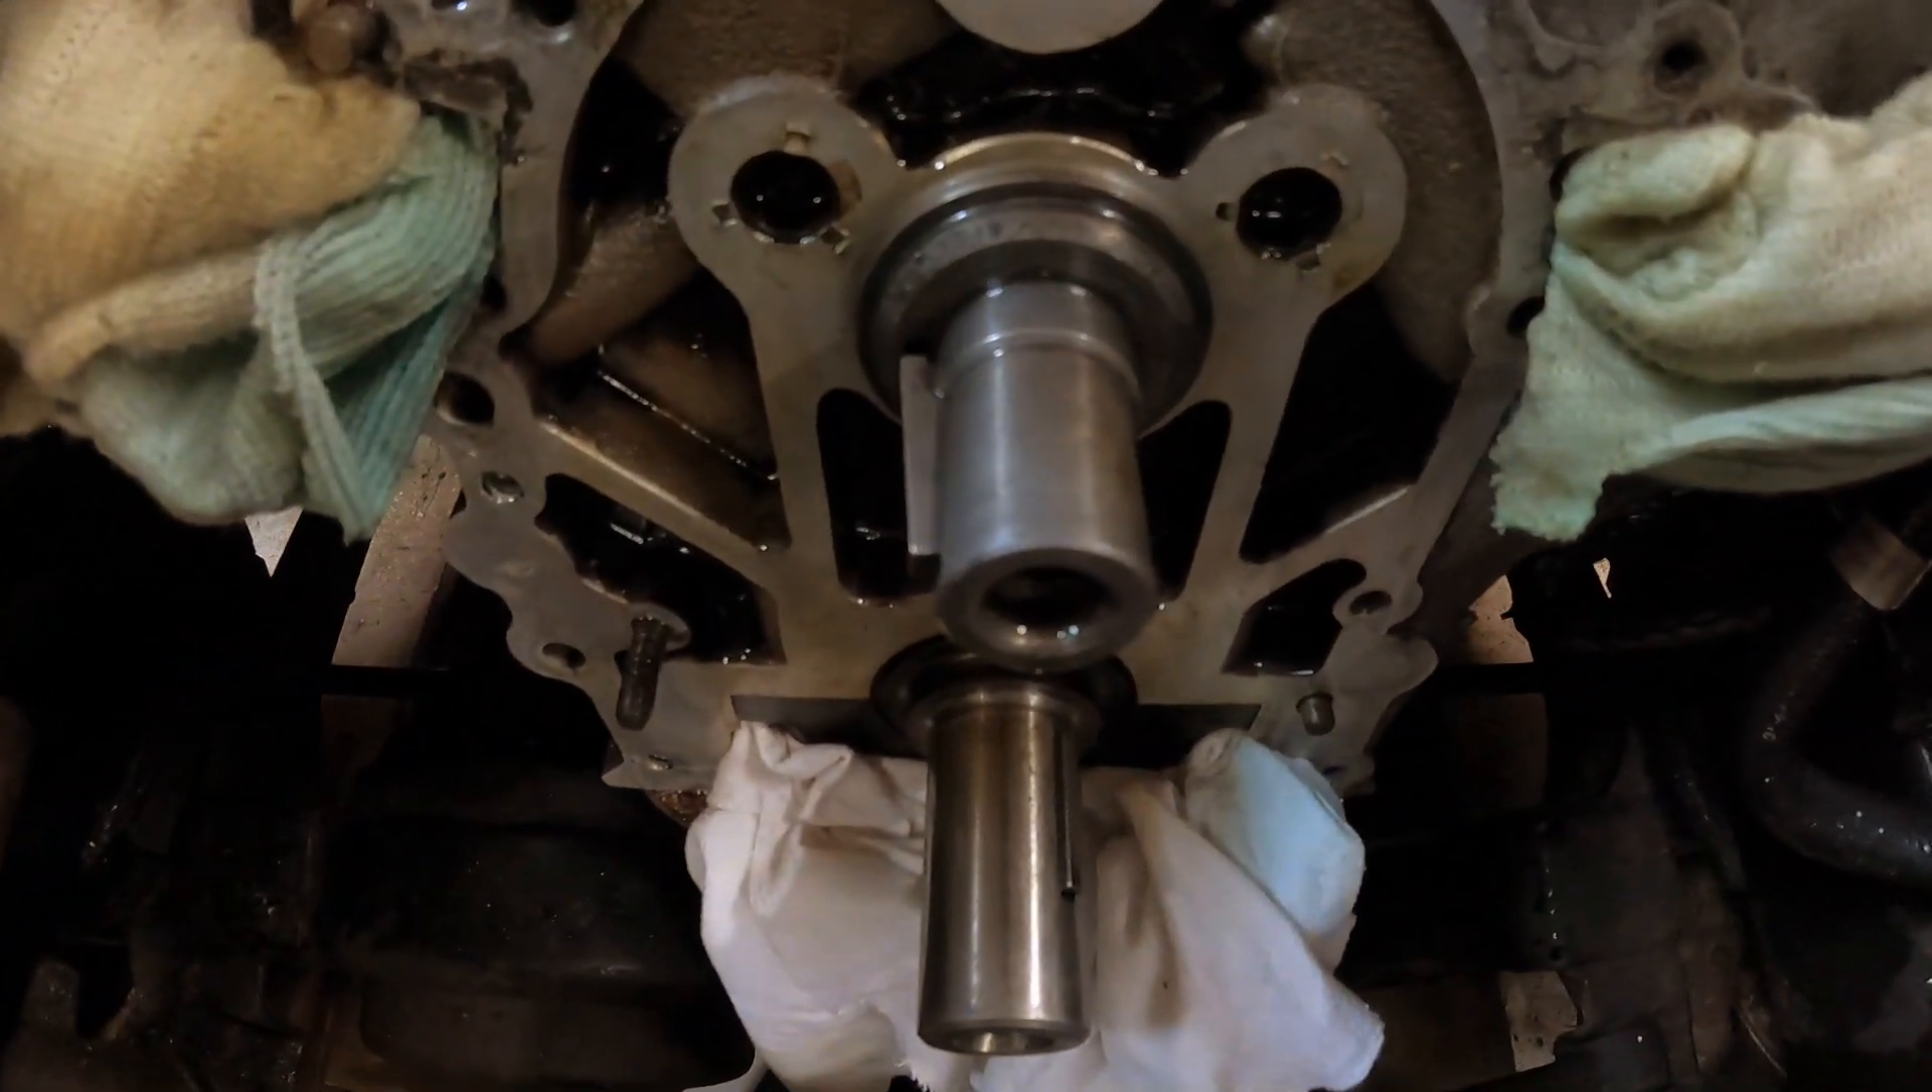We've got the timing cover off and there's the end of the old camshaft.